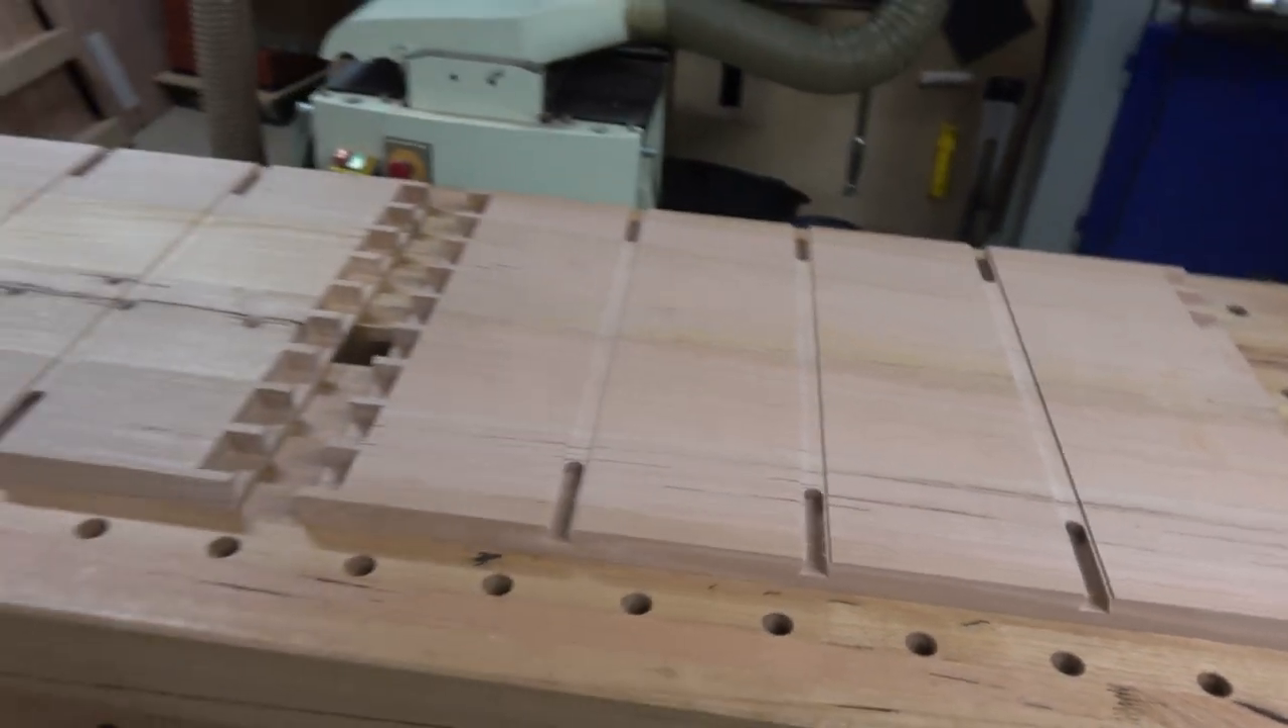I'm almost ready to assemble this carcass the two bottom rails the two sides and the top on top of it but not yet.